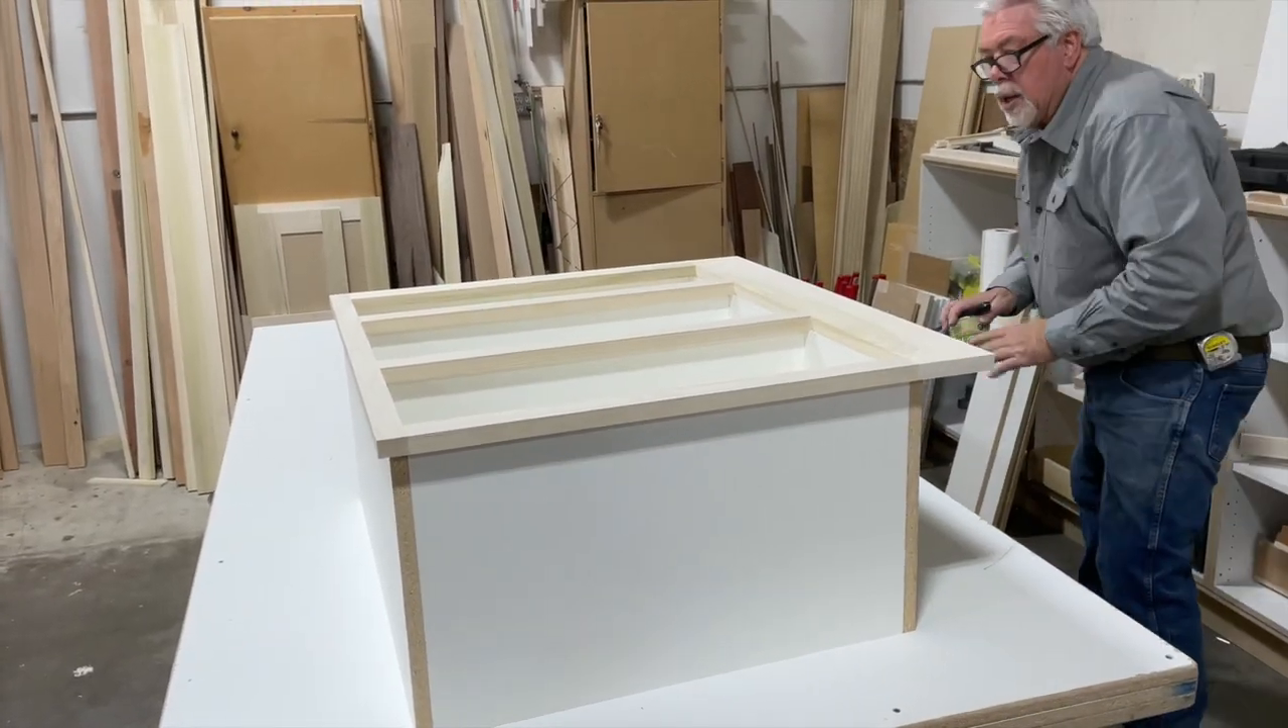There your face frame is nailed on.